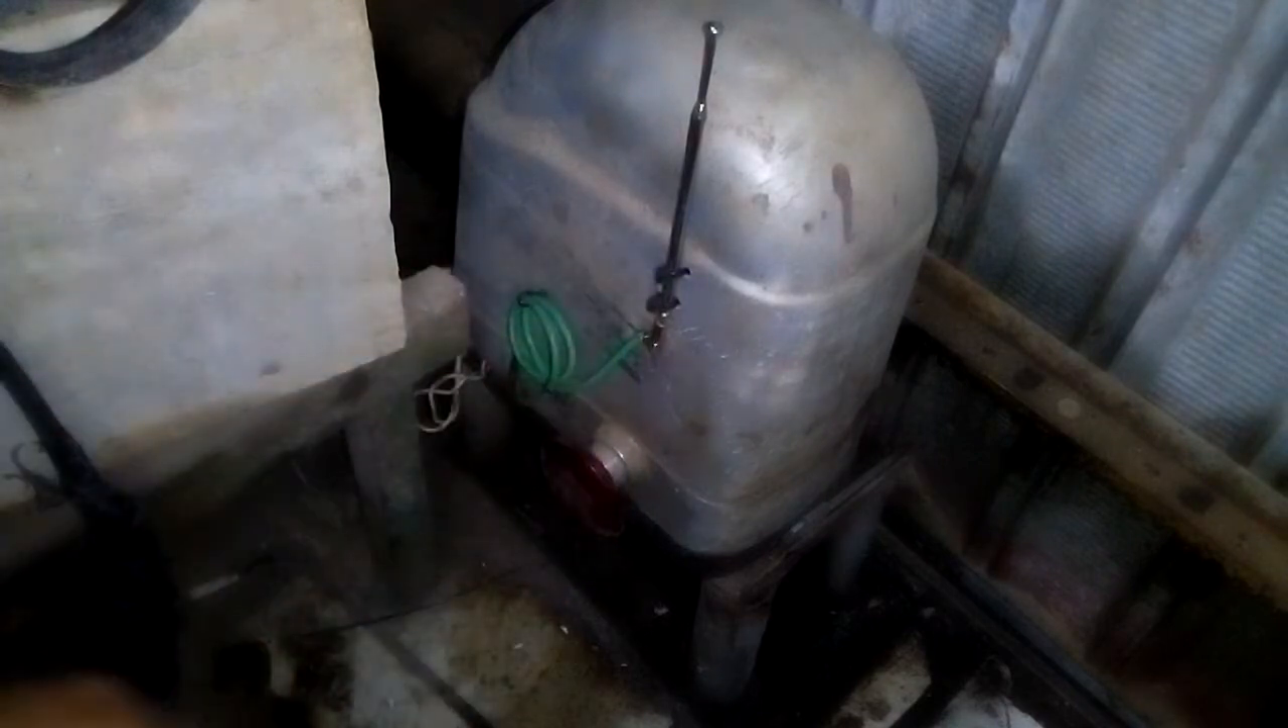E tá aí Nossa antena presa No local.